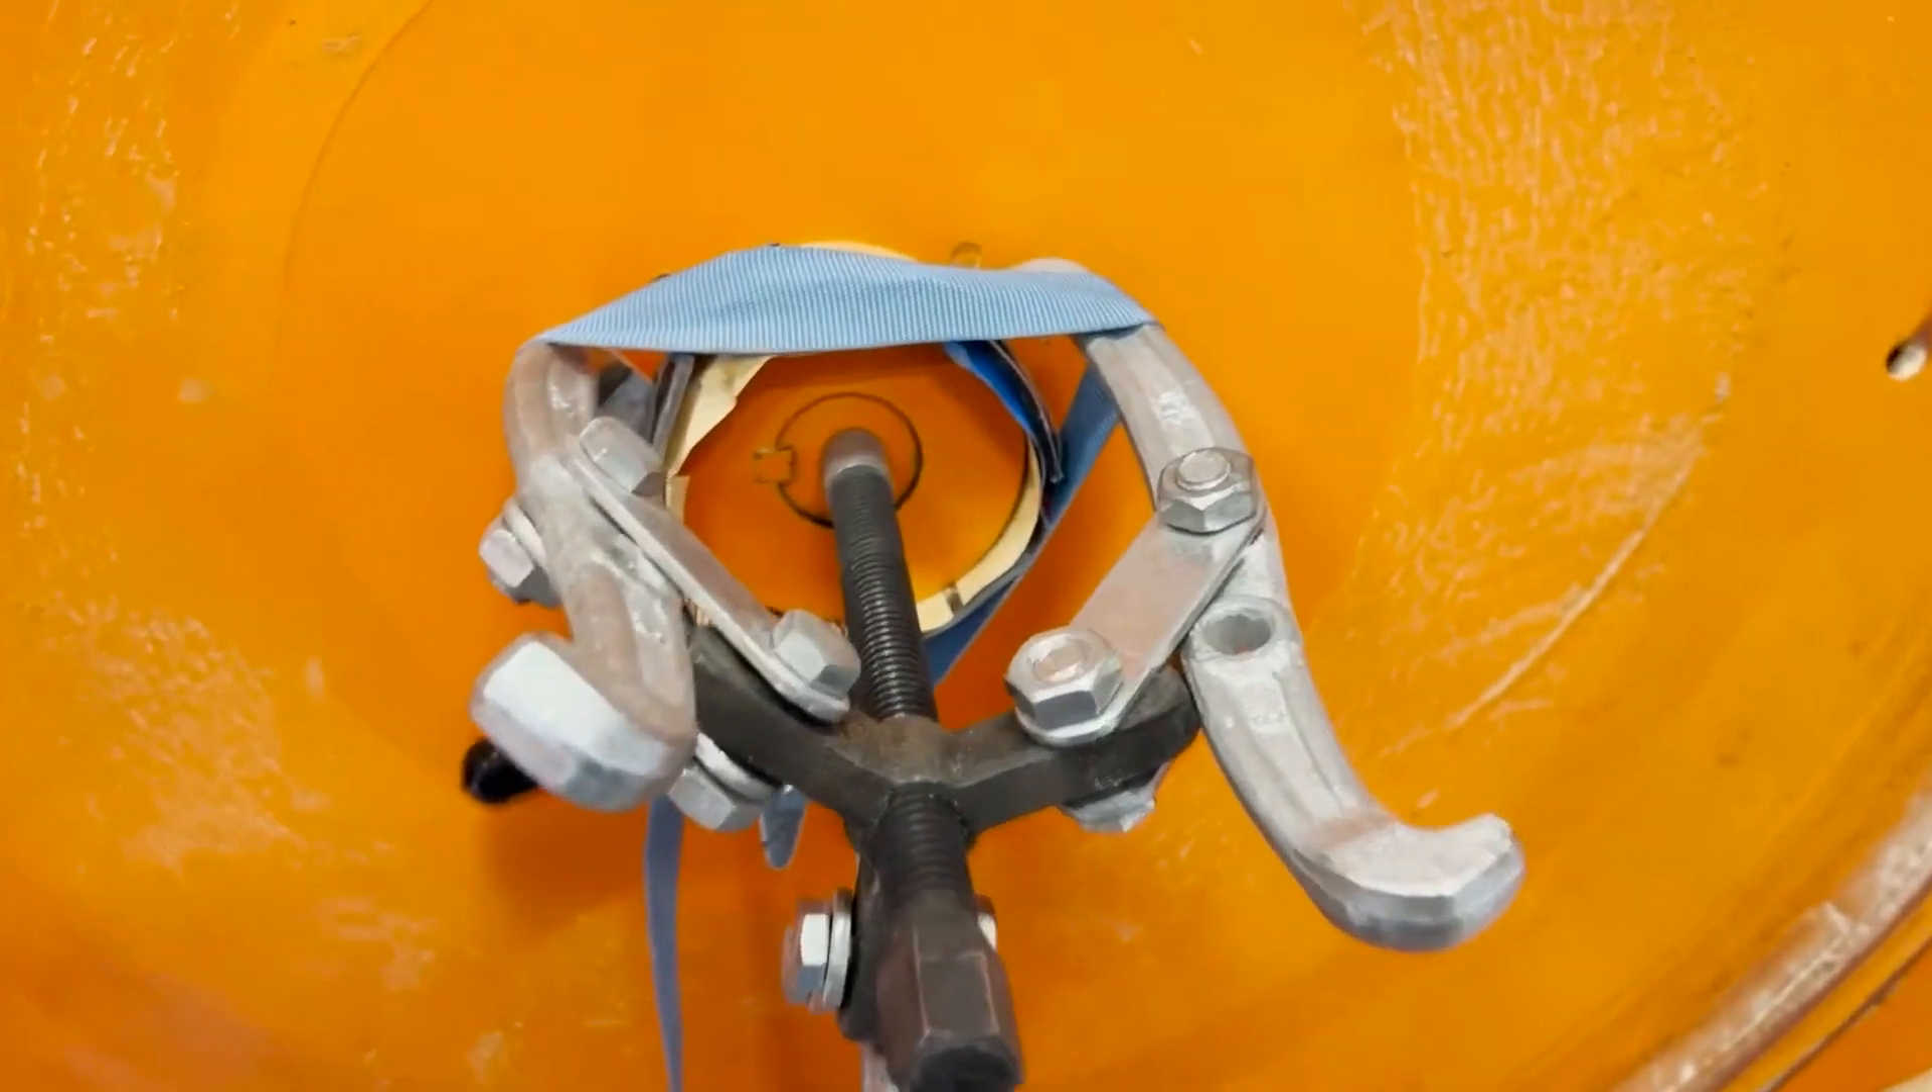So now I've put the gear puller in place with a strap clamp to hold it down.